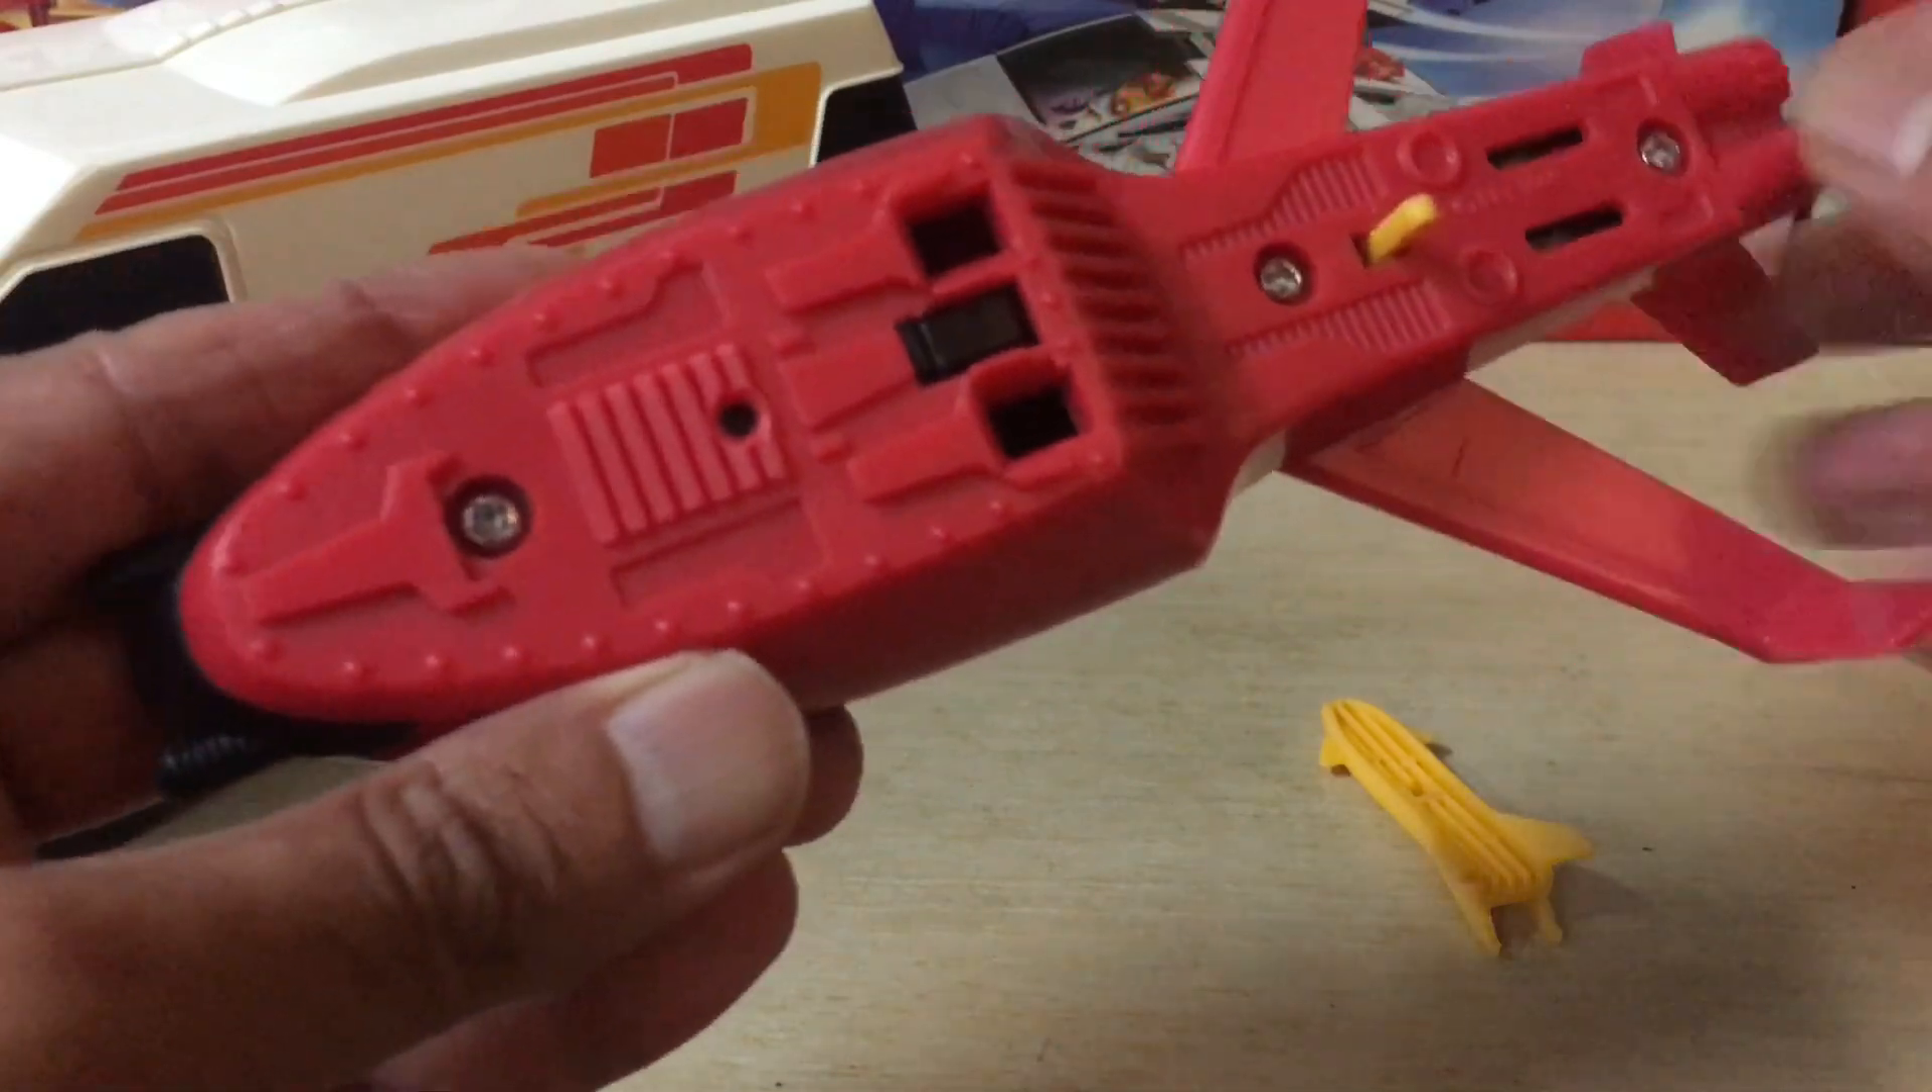Now the underside of the jet has got three screws in place. Okay you see them very clearly here.